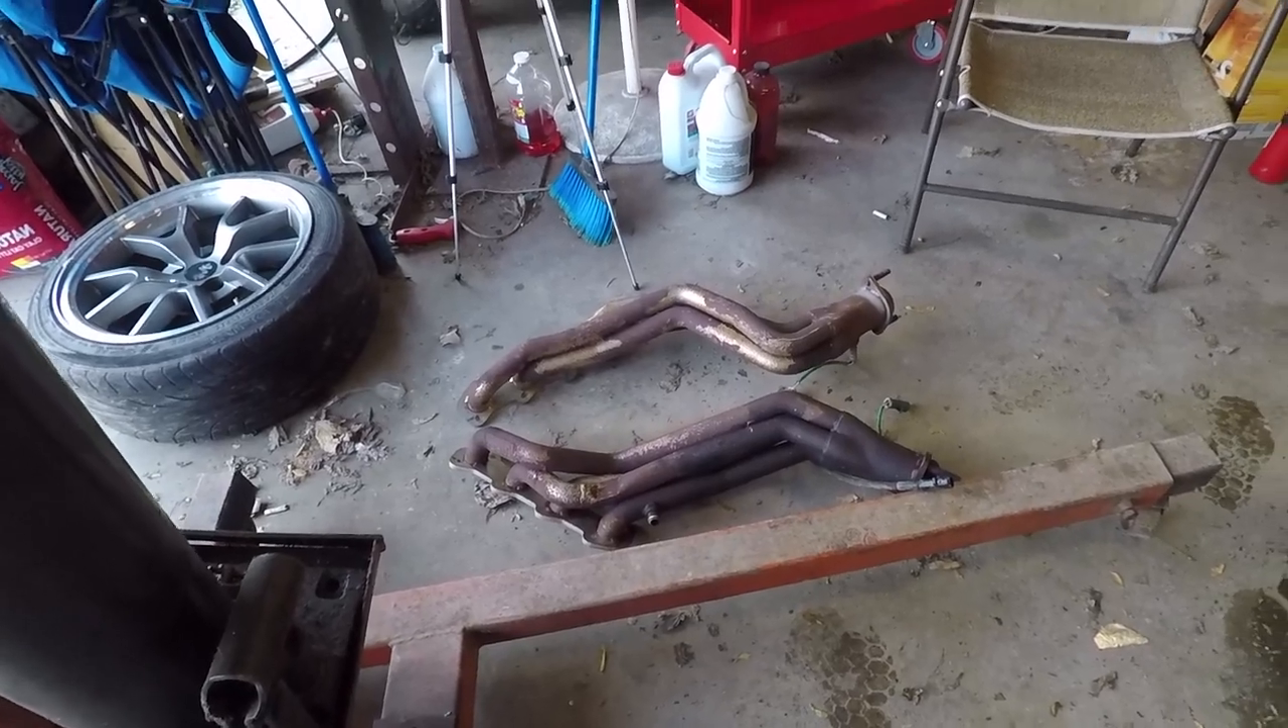I've already removed the headers as you can see they're pretty rough.